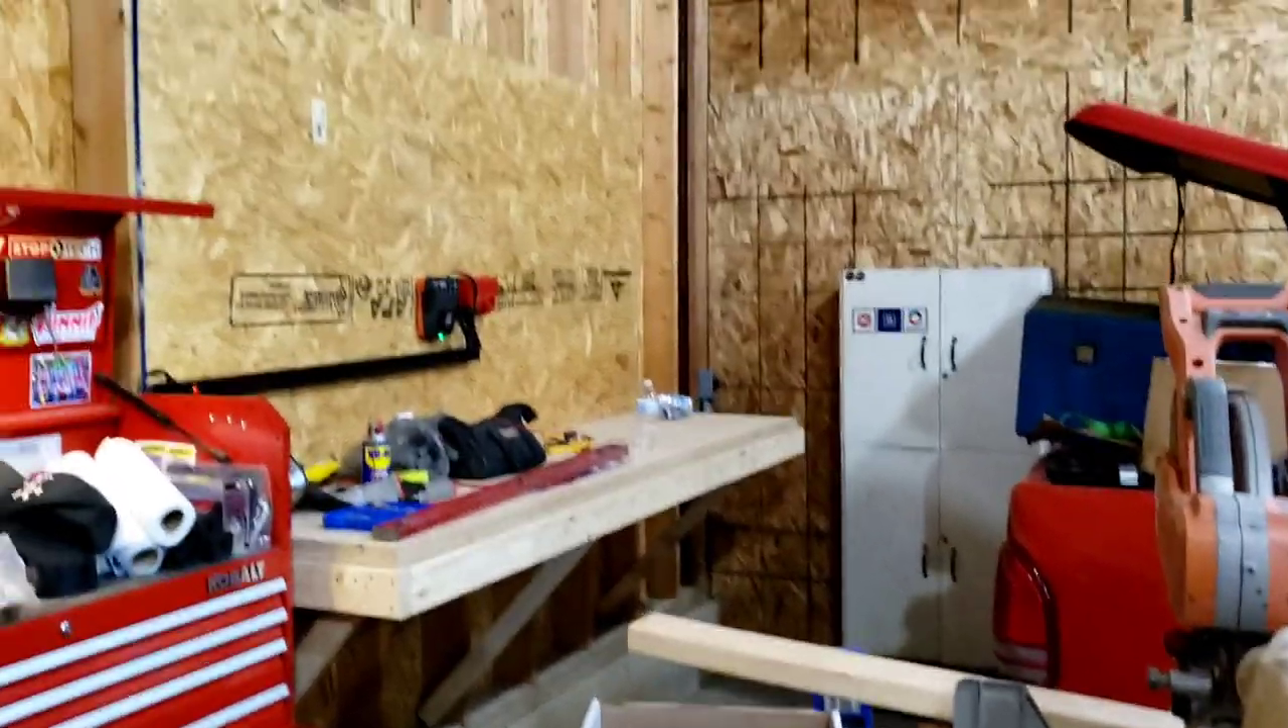Shelf is done toolbox is in place.